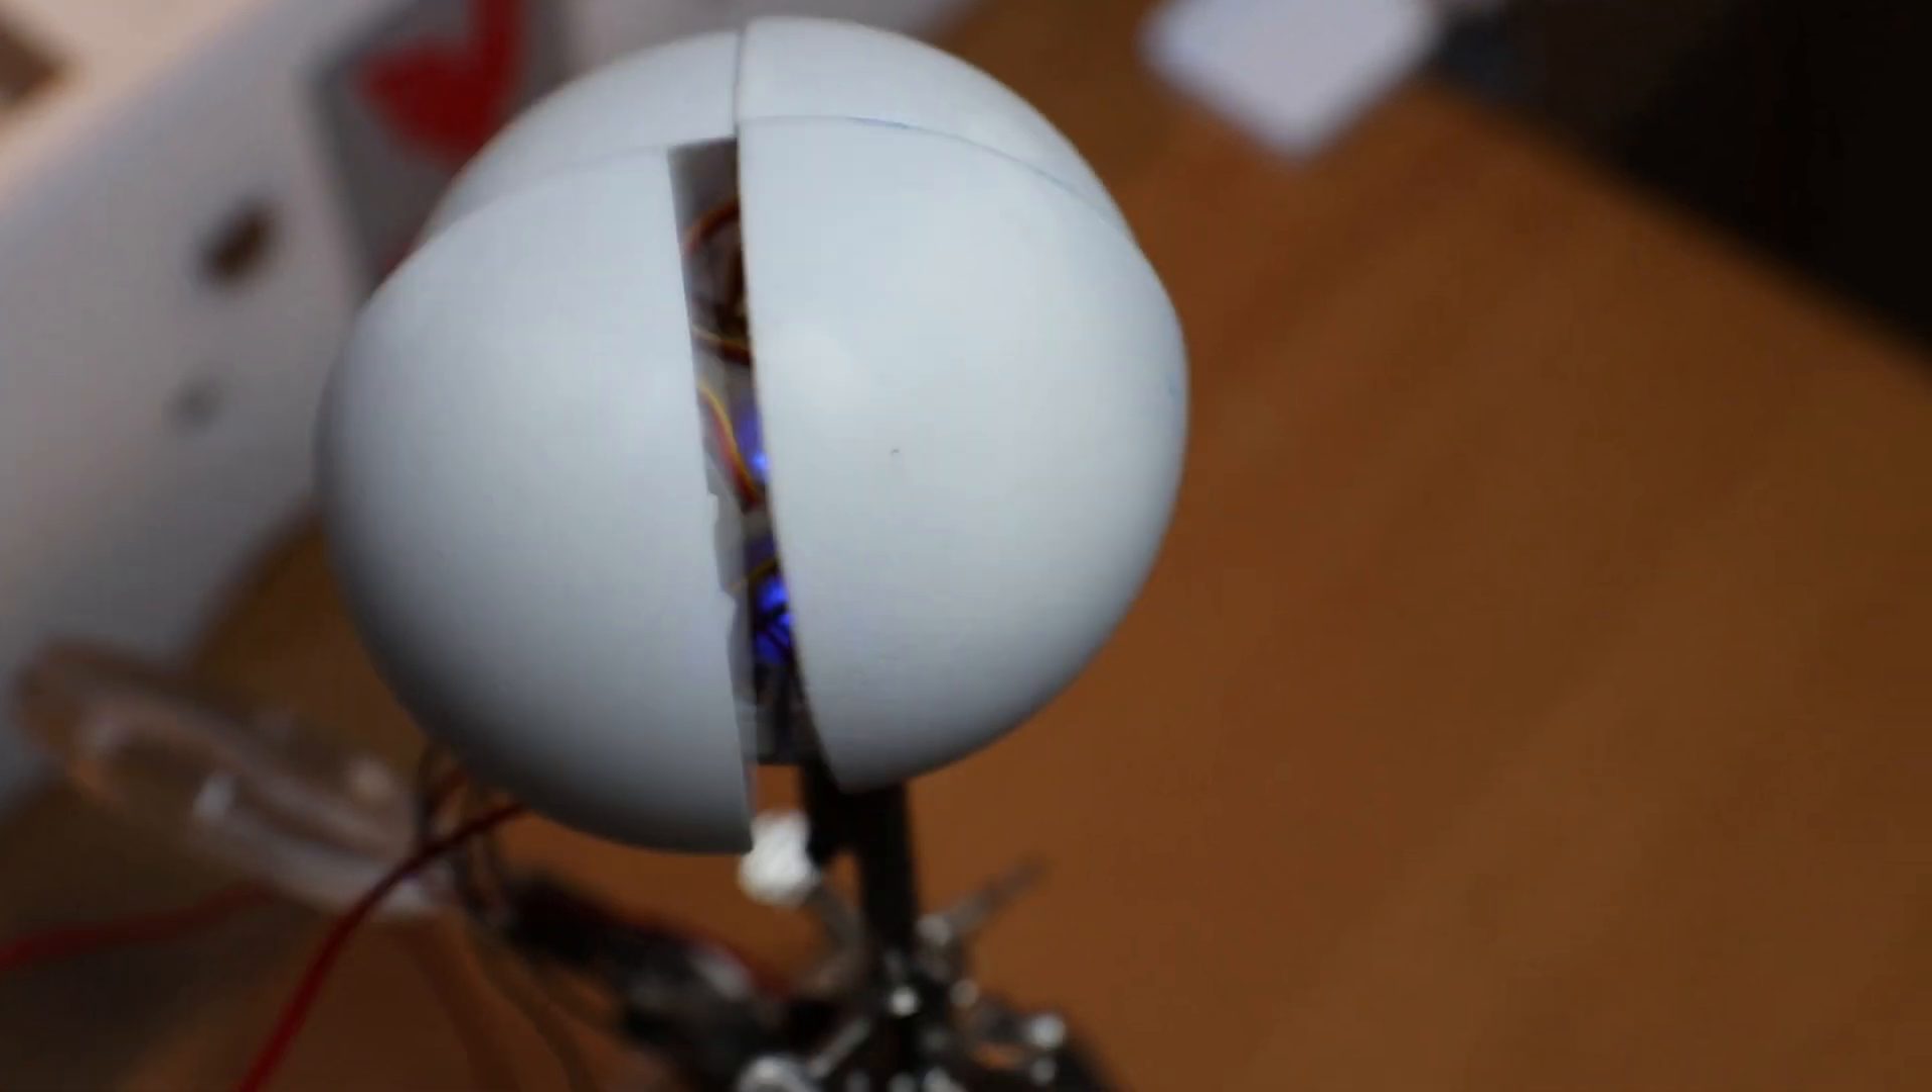The sphere is not properly closed and this is also a little flexible but I was expecting it to be something like this.